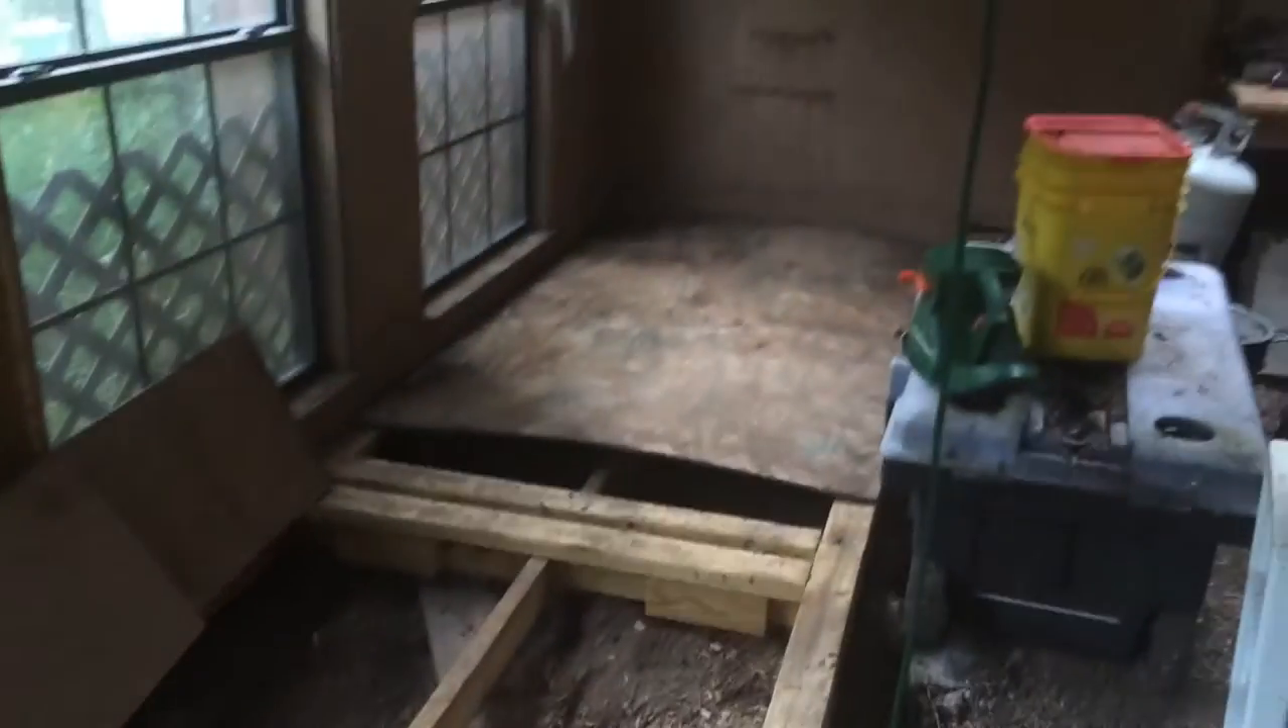So you guys remember this look. Hasn't got our interior put back together yet. That's fine.